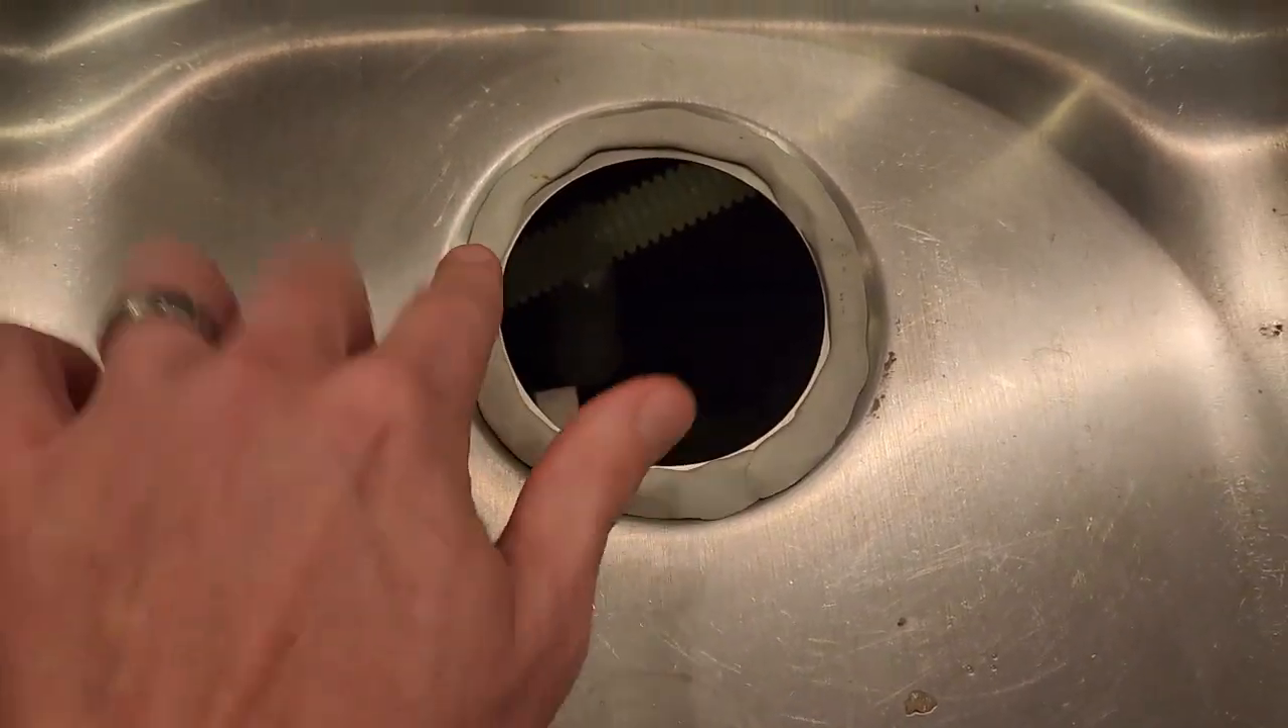Now I've applied the plumber's putty around the drain.